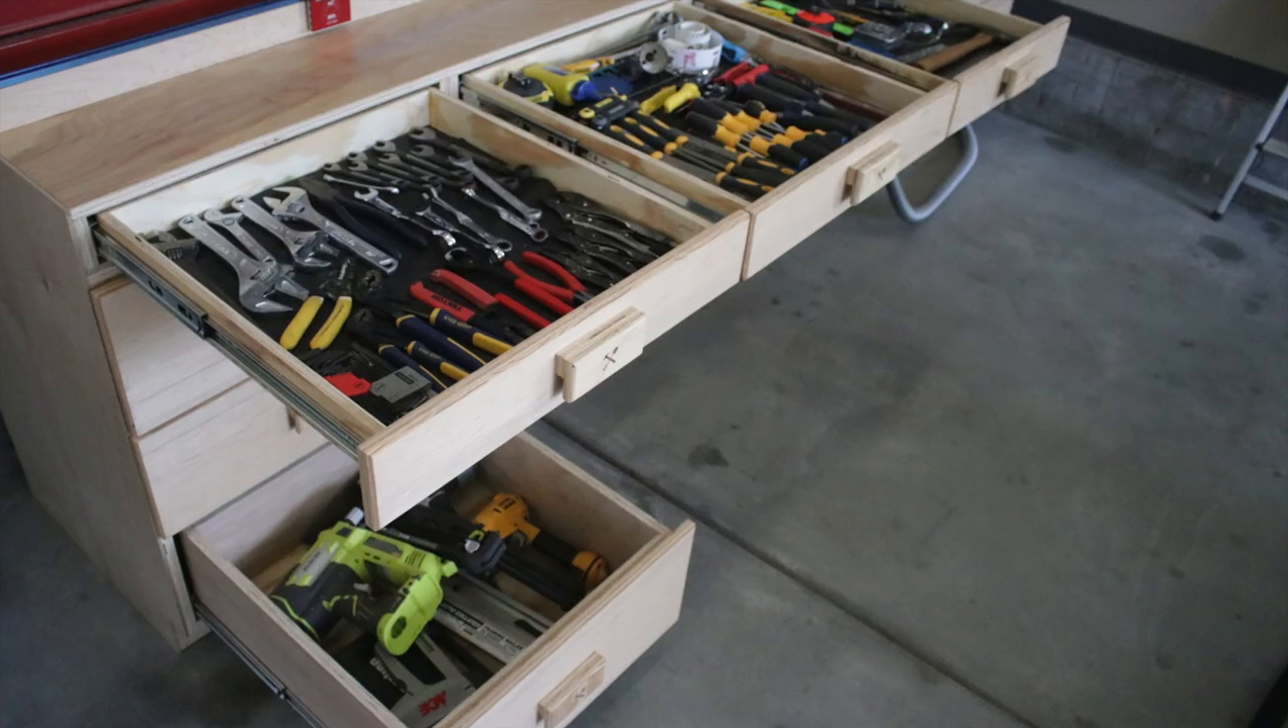All the drawer pulls are in and the drawers on the dream miter station are now finished.